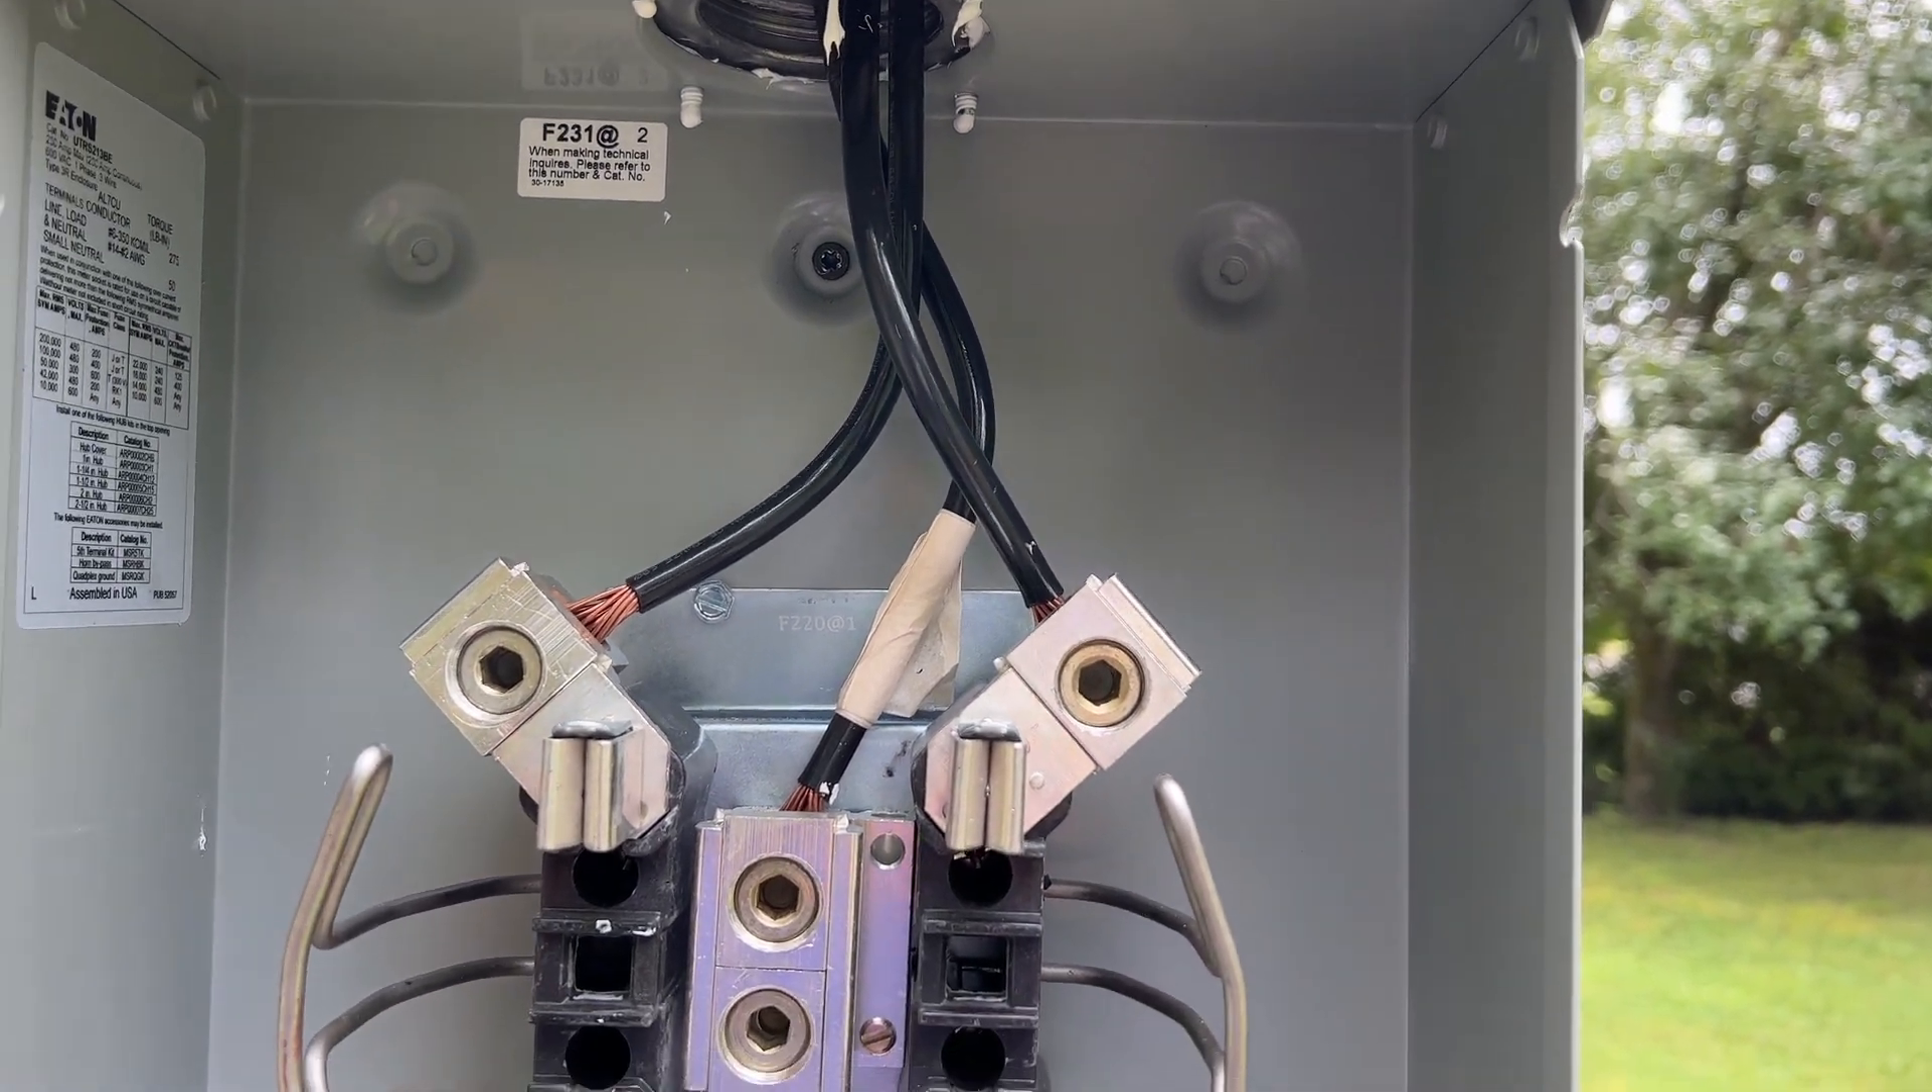I've hooked up my service wires.